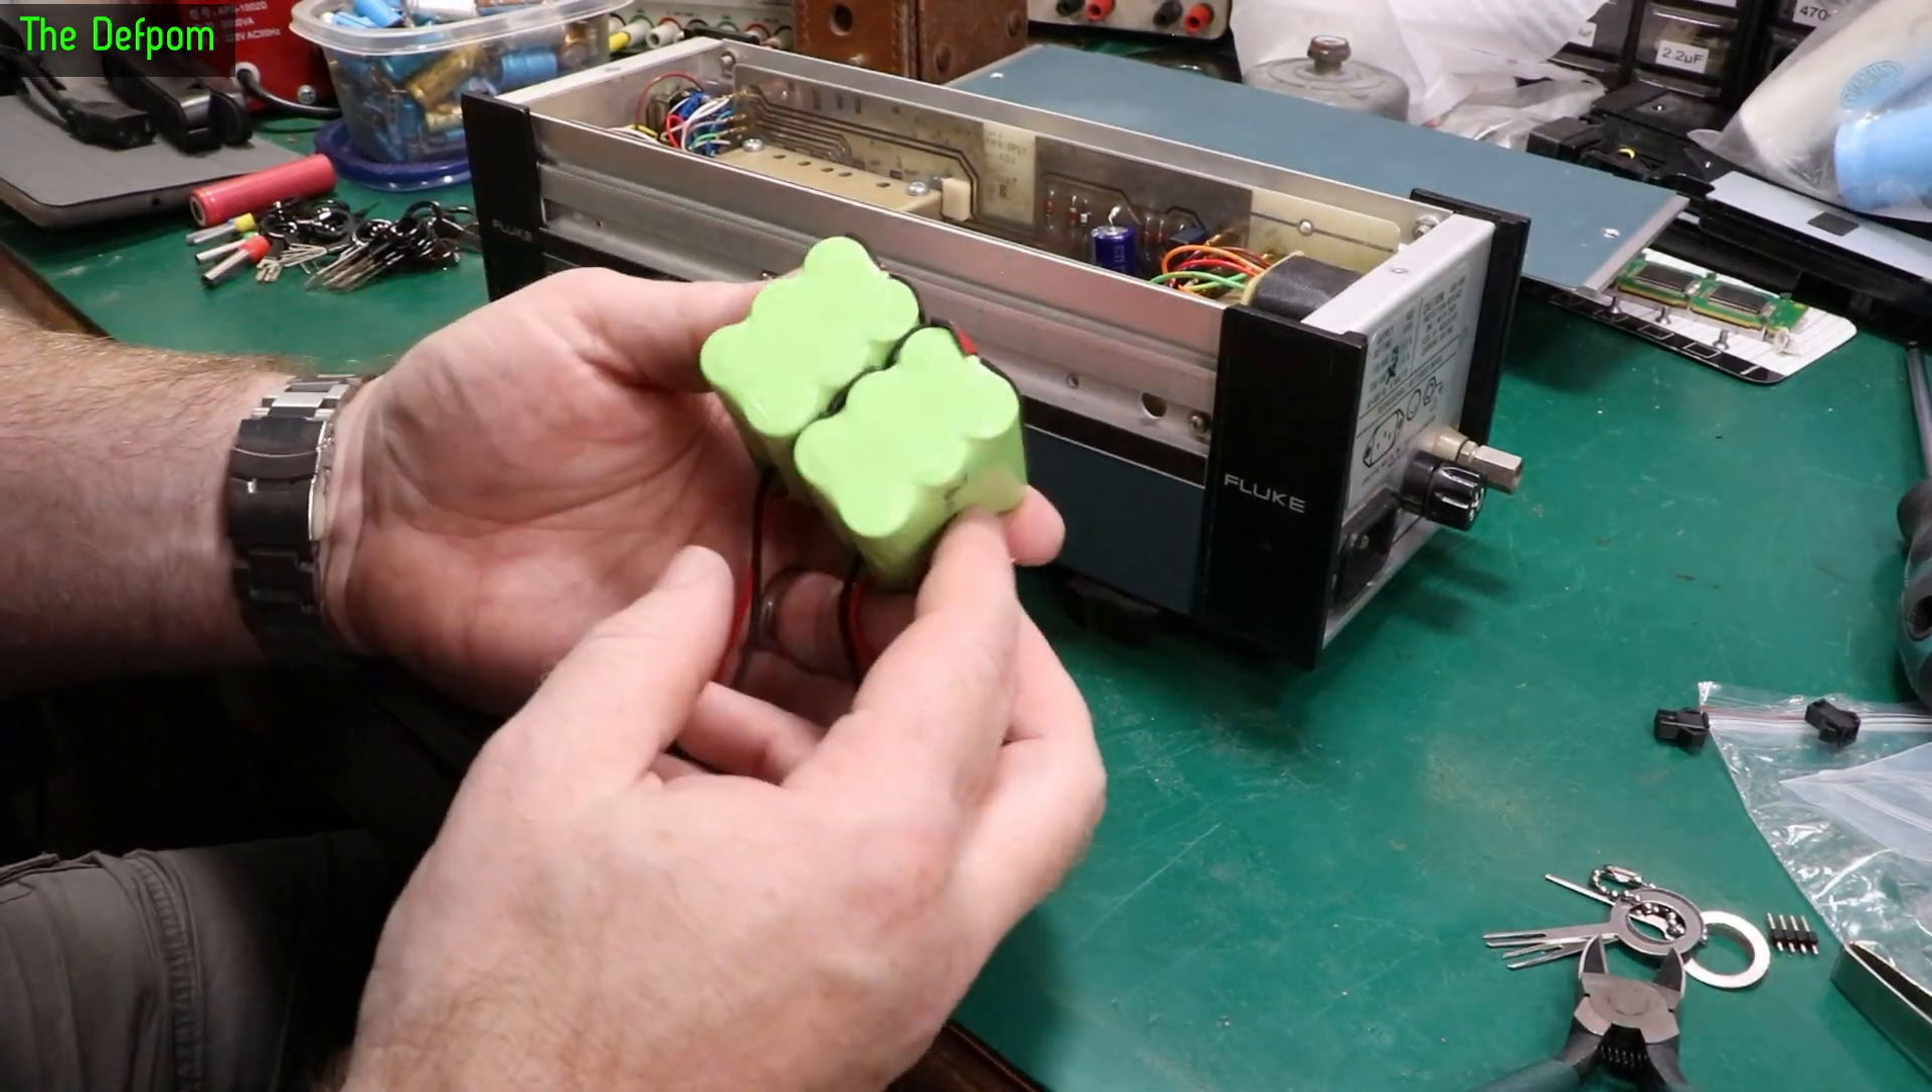That's the battery pack assembled.